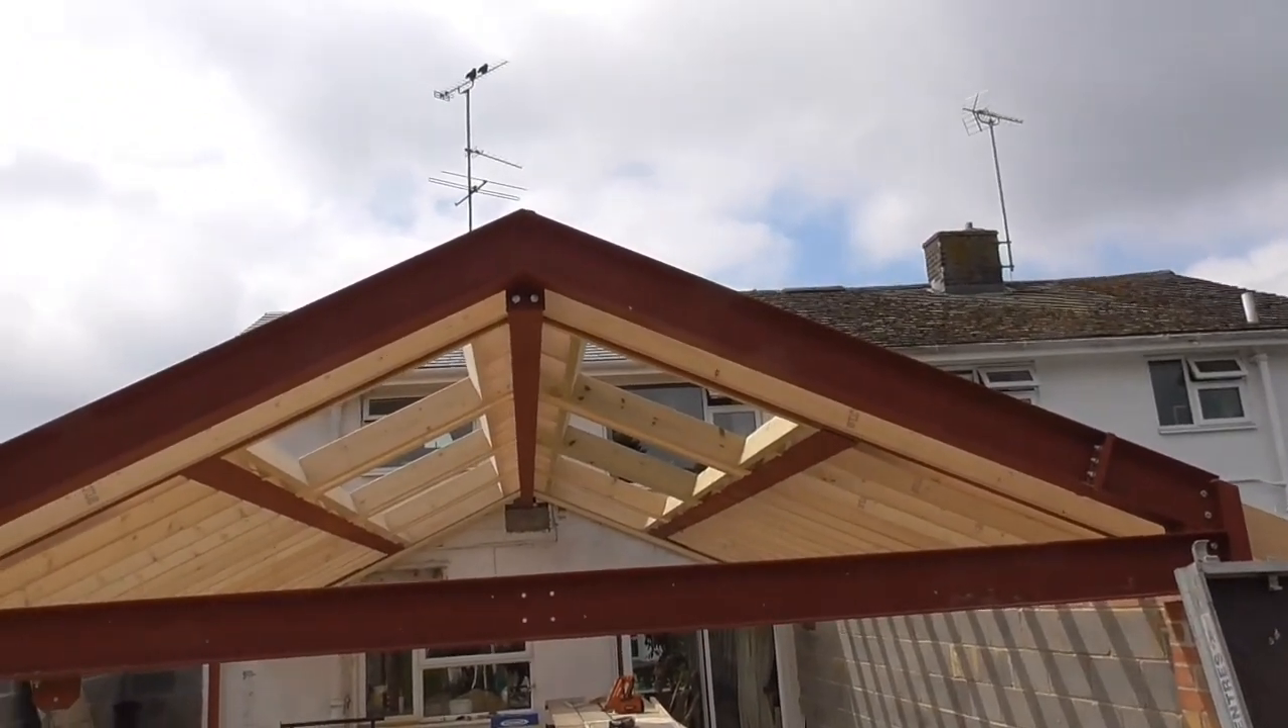The main sort of rafter part of the job is kind of done there now.